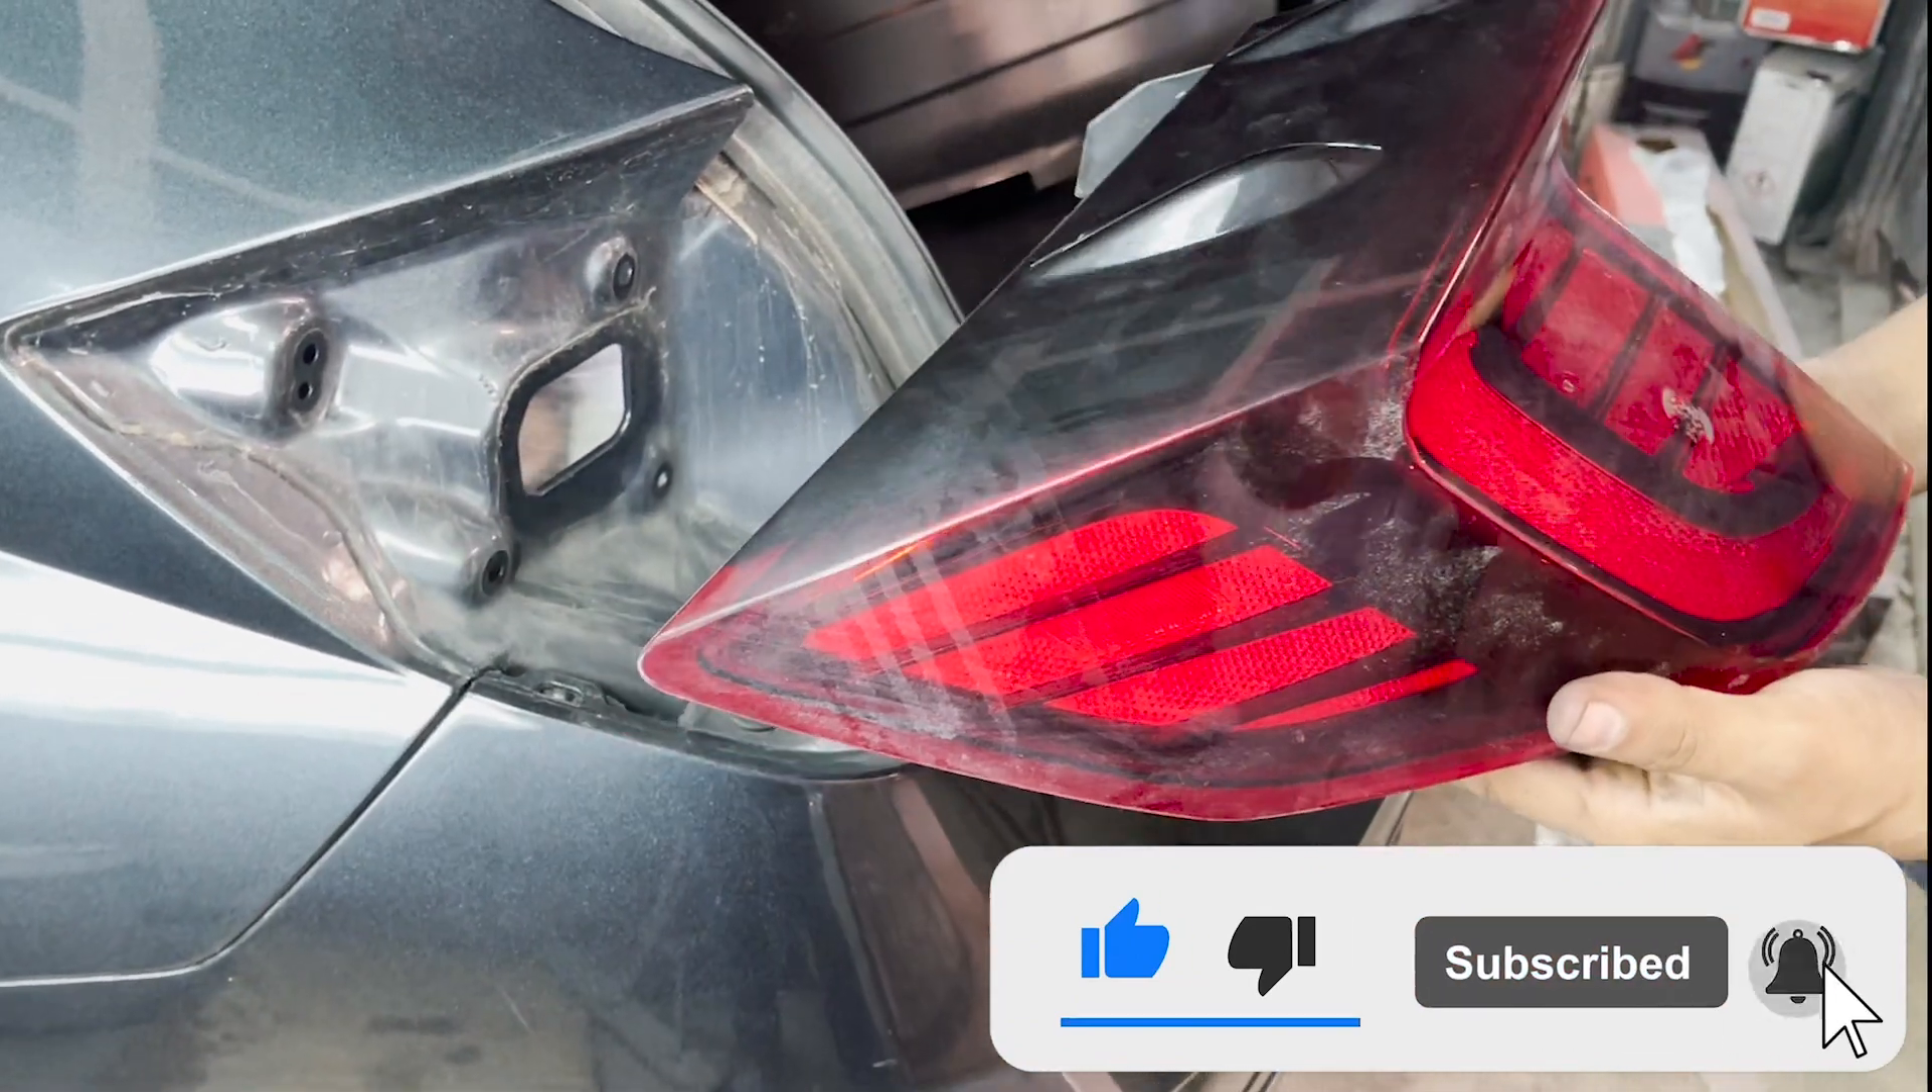Now, we will slightly pull out the tail lamp and notice there we ended up taking out the tail lamp completely.